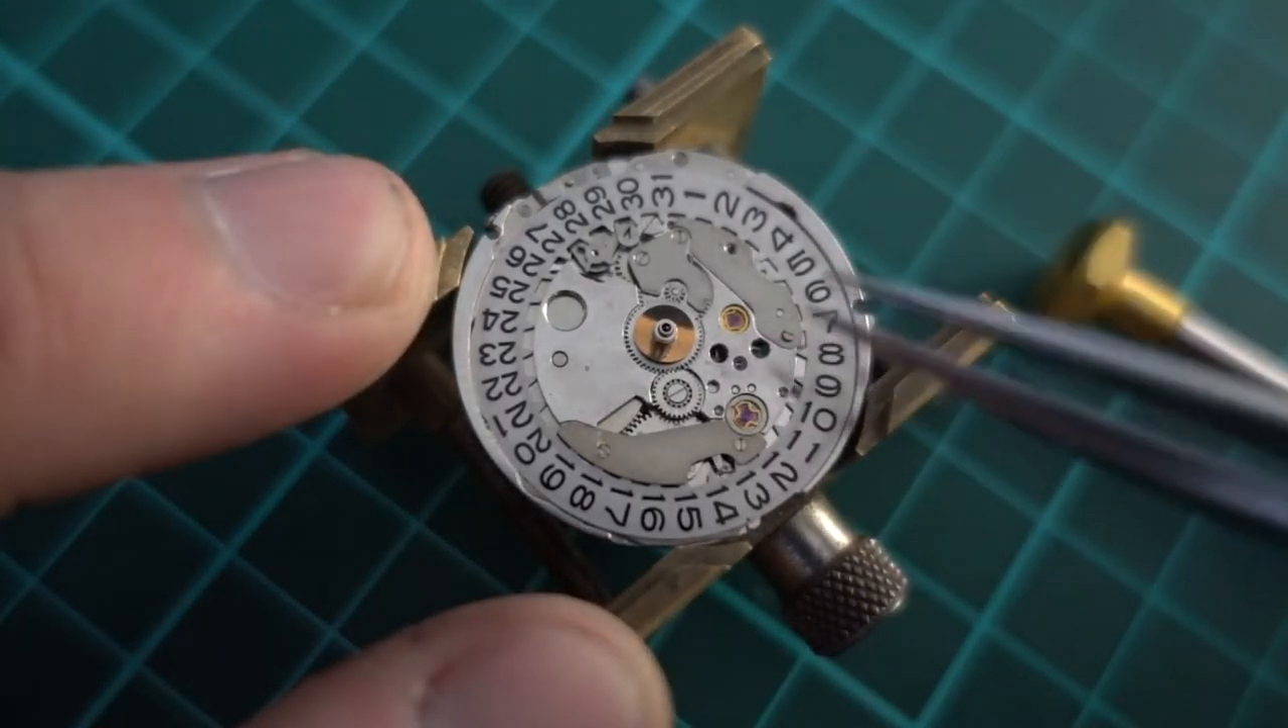Now I've already taken off the dial and hands which I didn't do on camera because it's quite fiddly and because of the good condition of the dial I didn't want to risk damaging it.